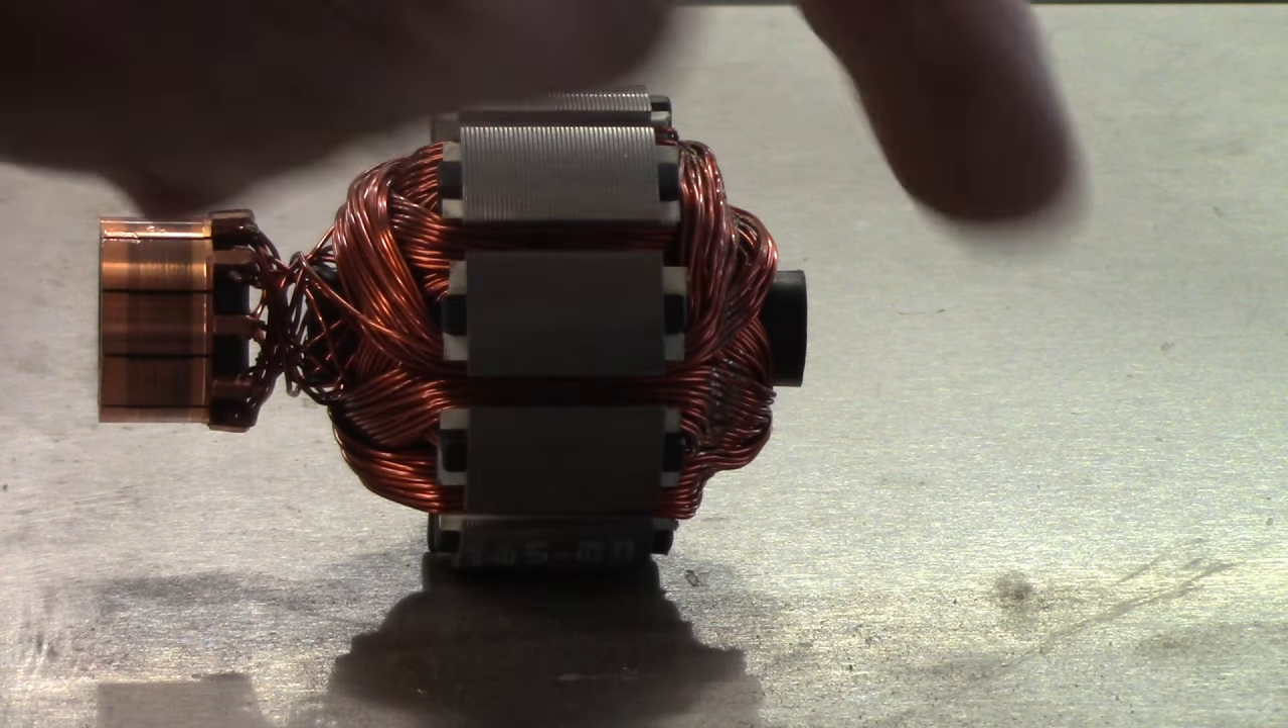I've already driven the shaft out of the motor. You can see it's gone.